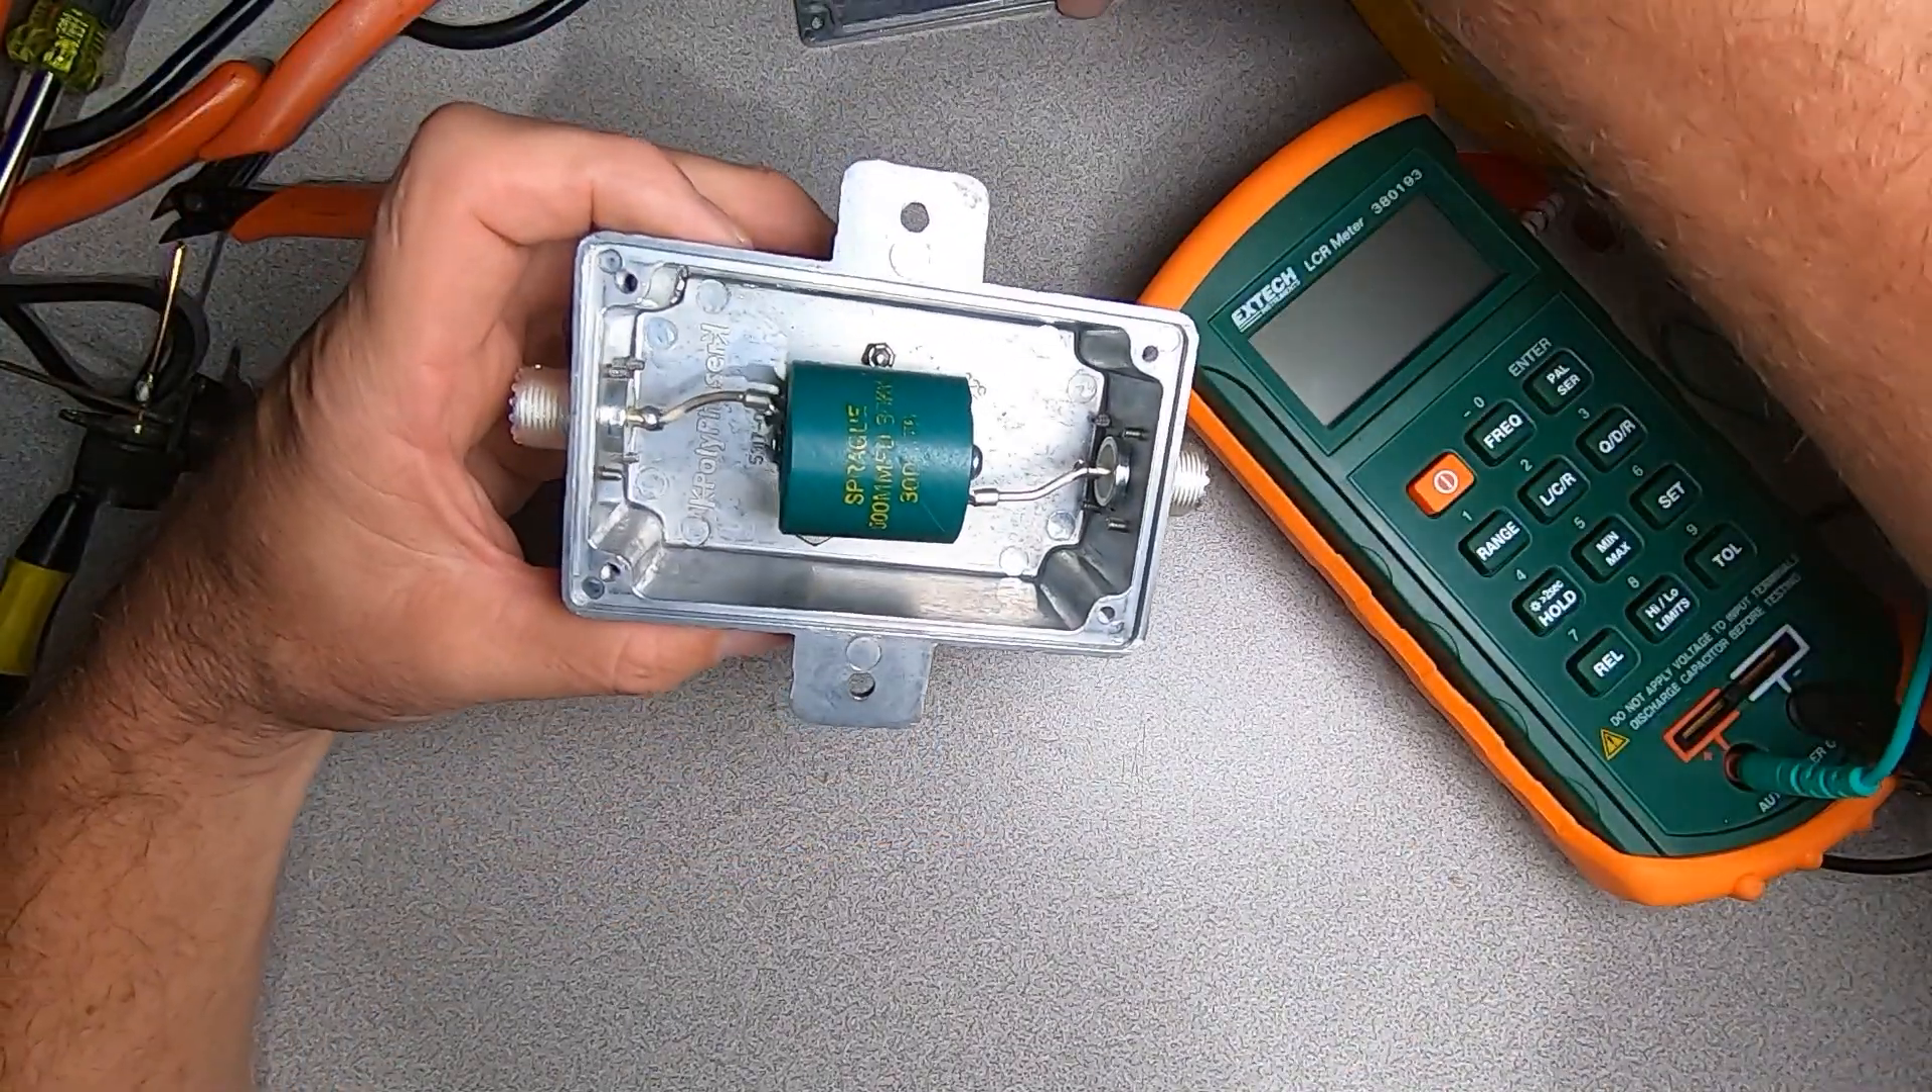We've got our capacitor installed in series got our RF connectors tightened up on either end.